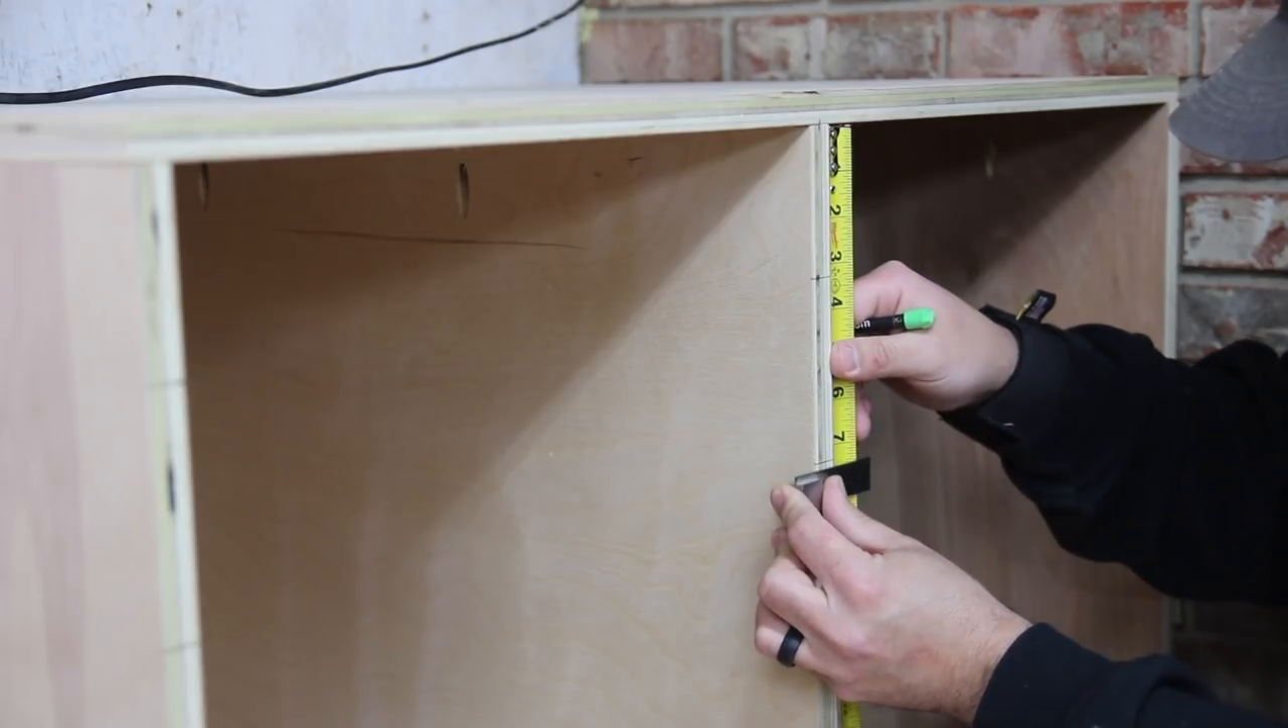This is the basically the shell here I've got to go in now and add in the drawer slides.